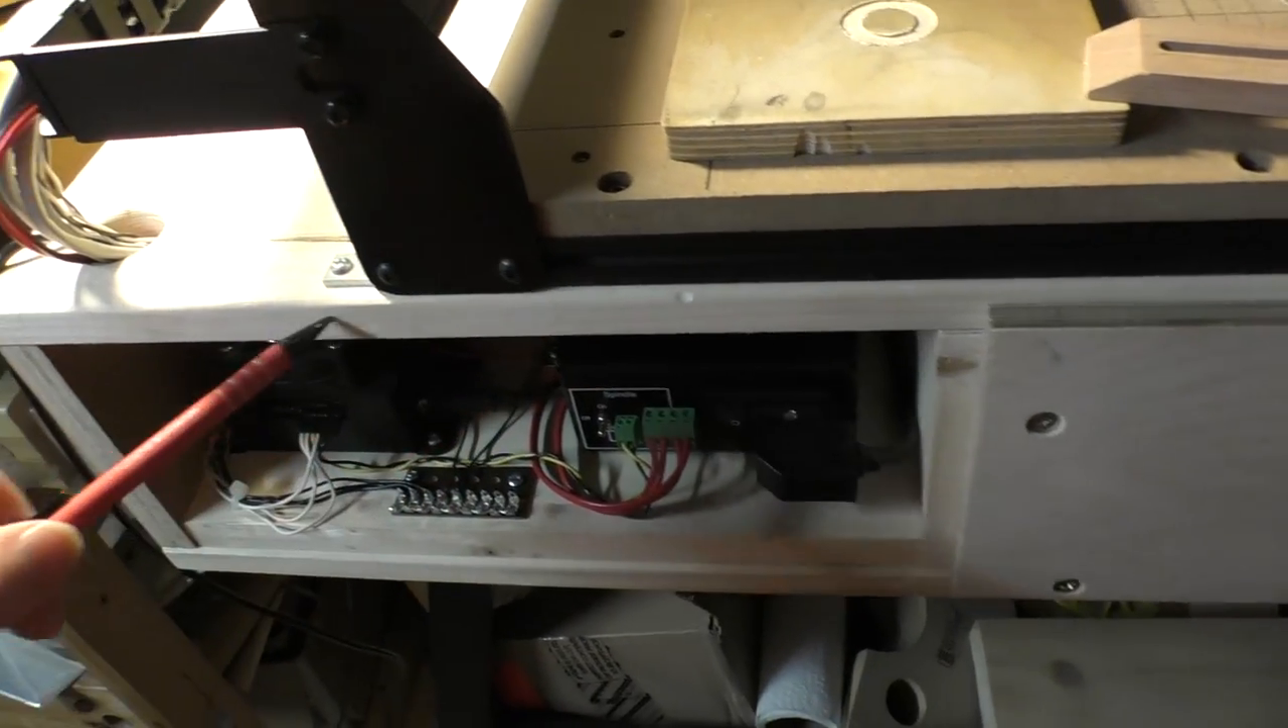I still need to put a front panel on here to keep the crud out.